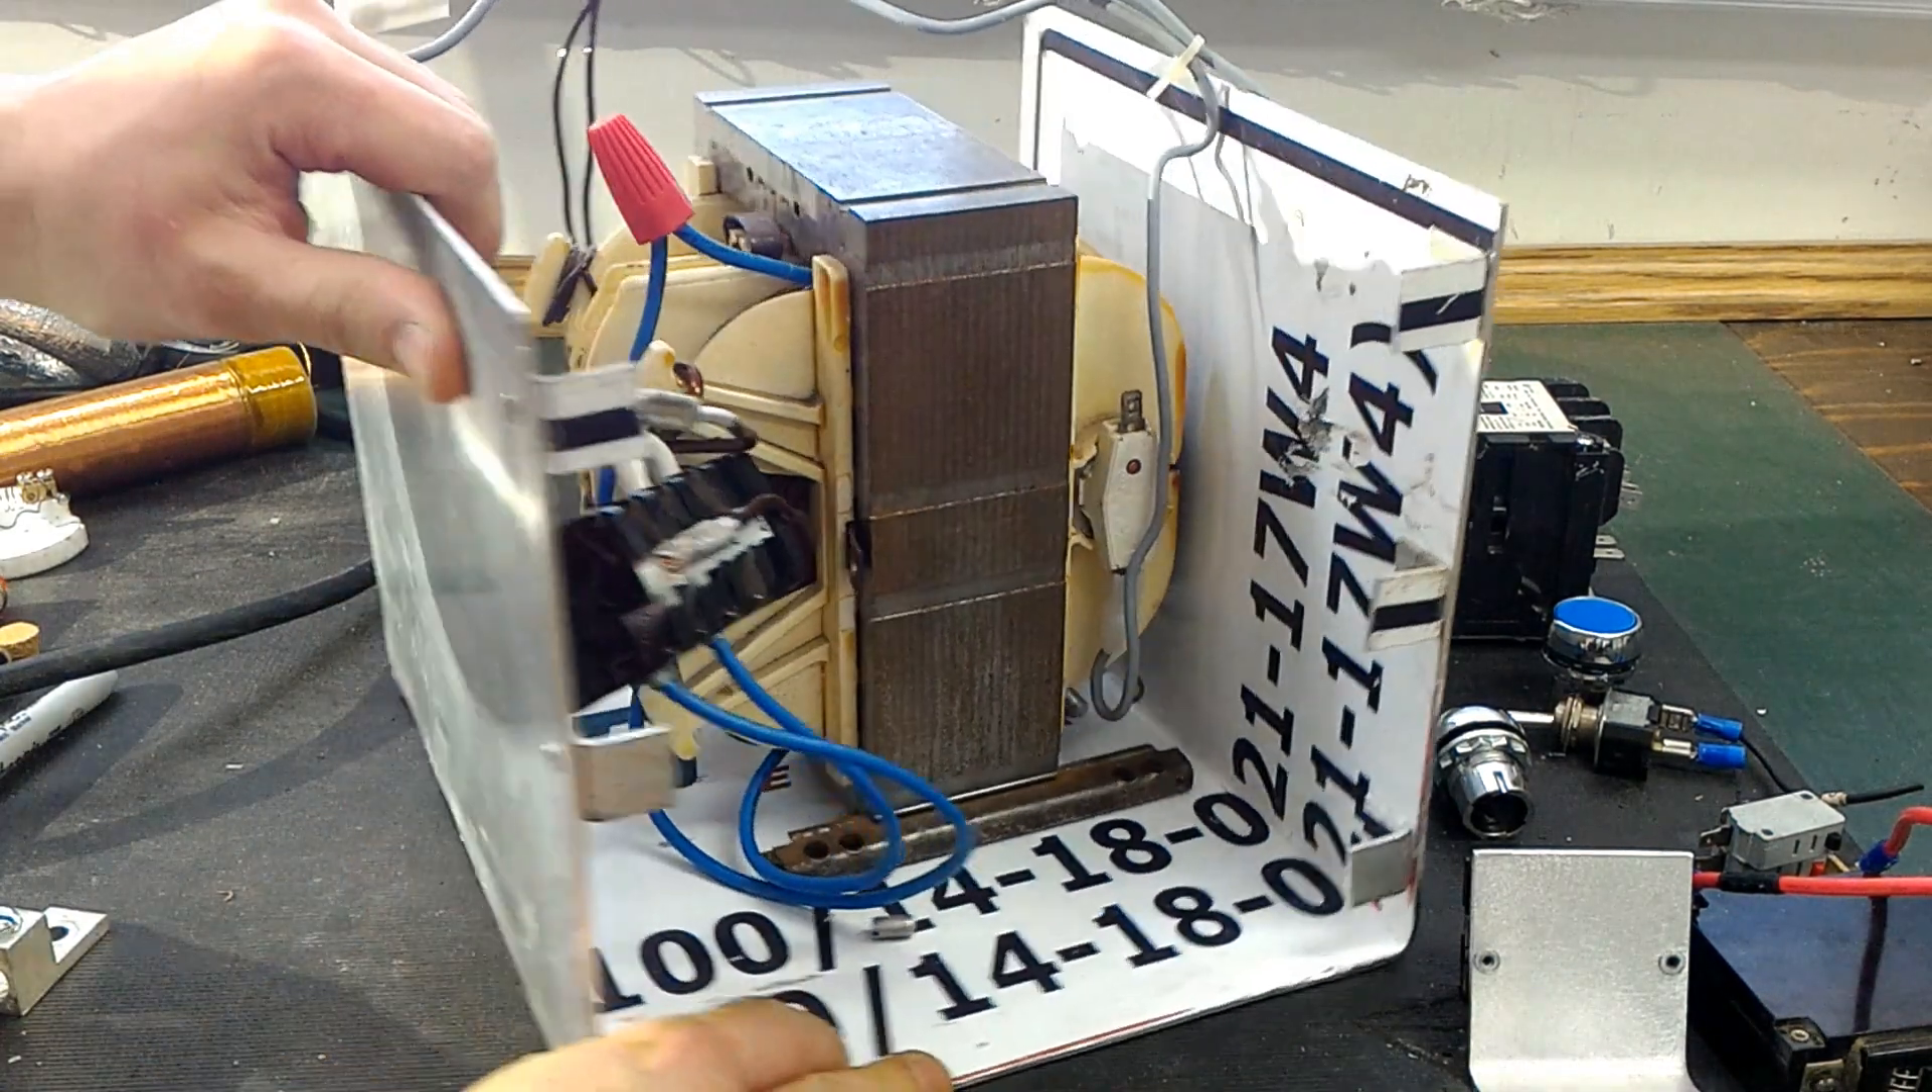Transformer is pretty big now it fits nicely in the enclosure.